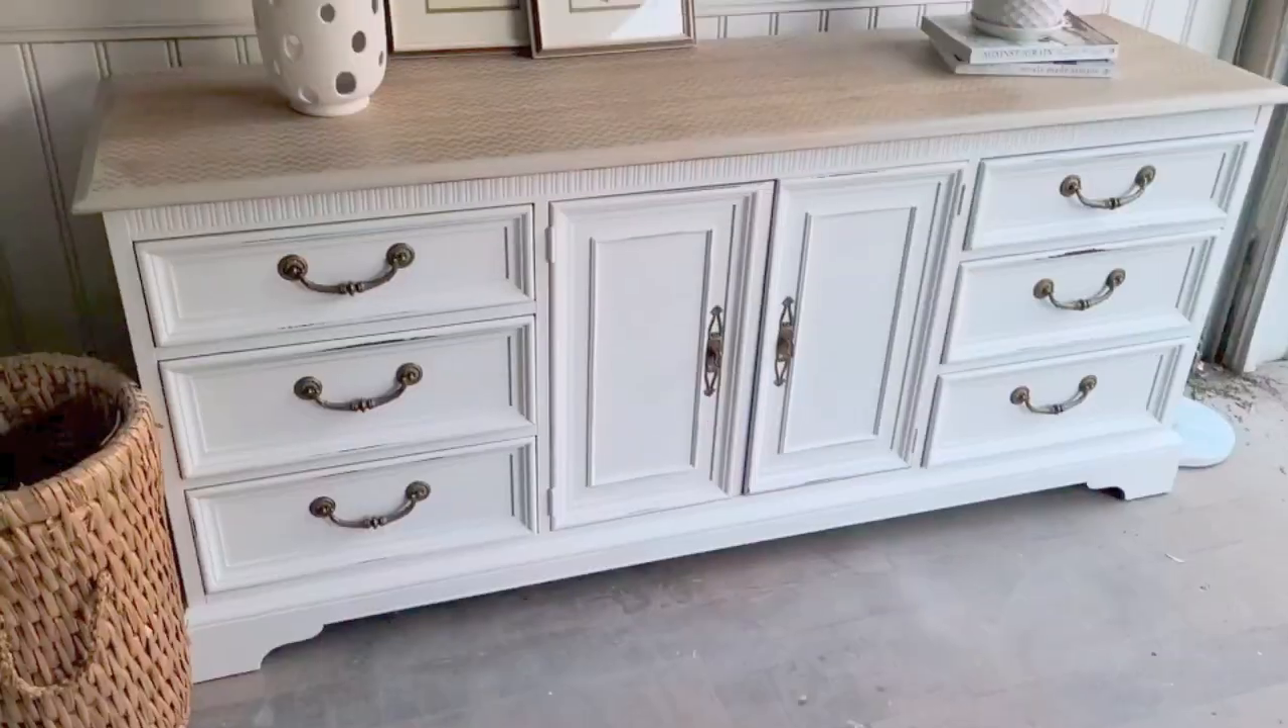I added the hardware back onto the dresser.